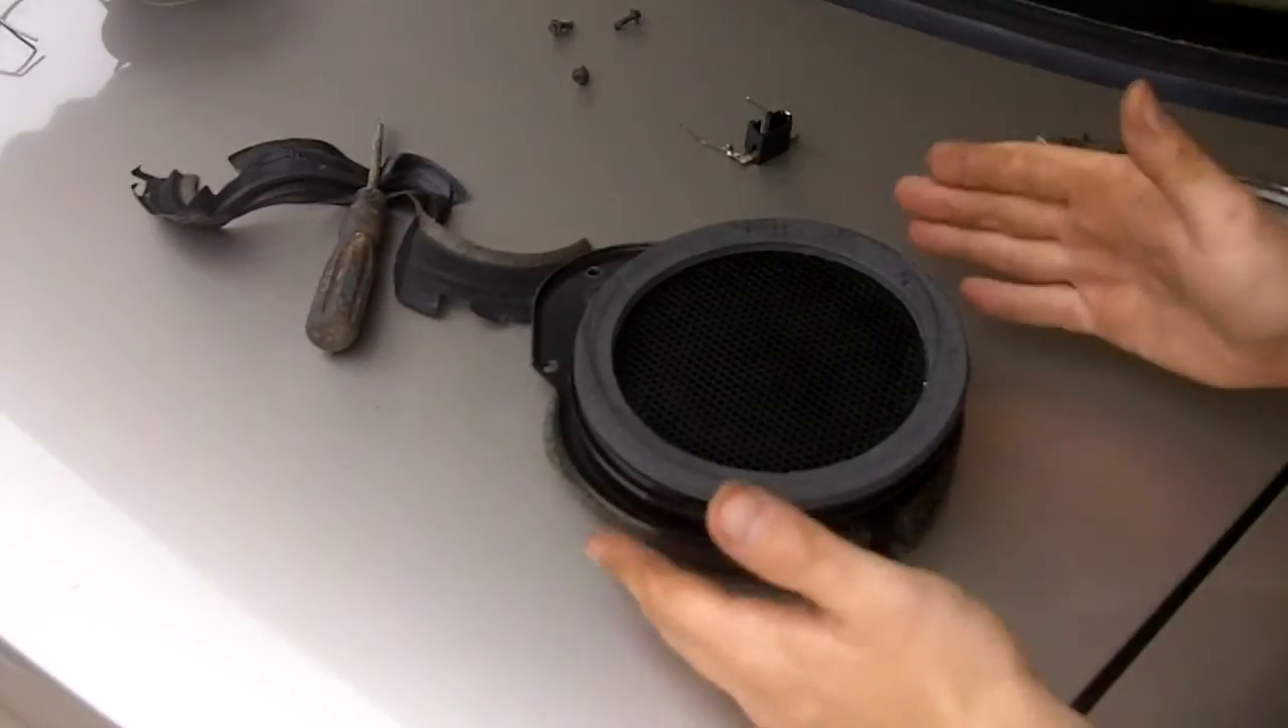Um, I got the speaker out.